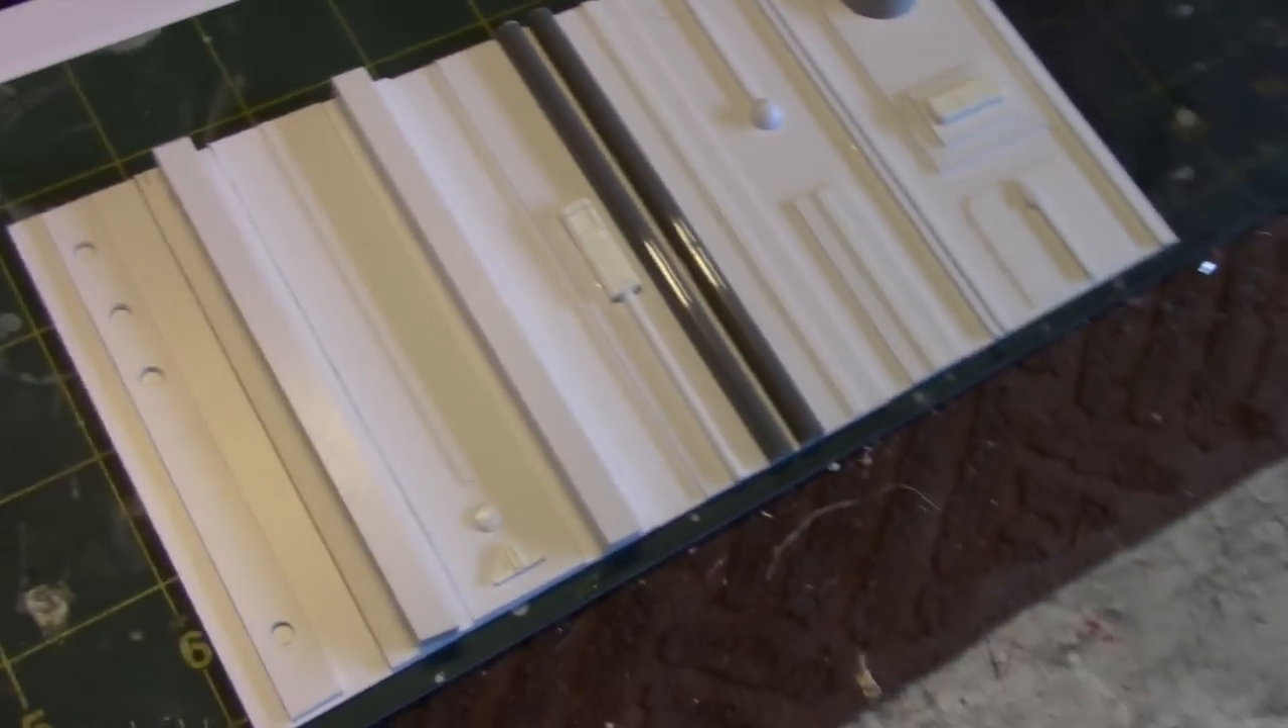Here's our blank piece of styrene plastic and after laying down our different odds and ends here it looks like this.